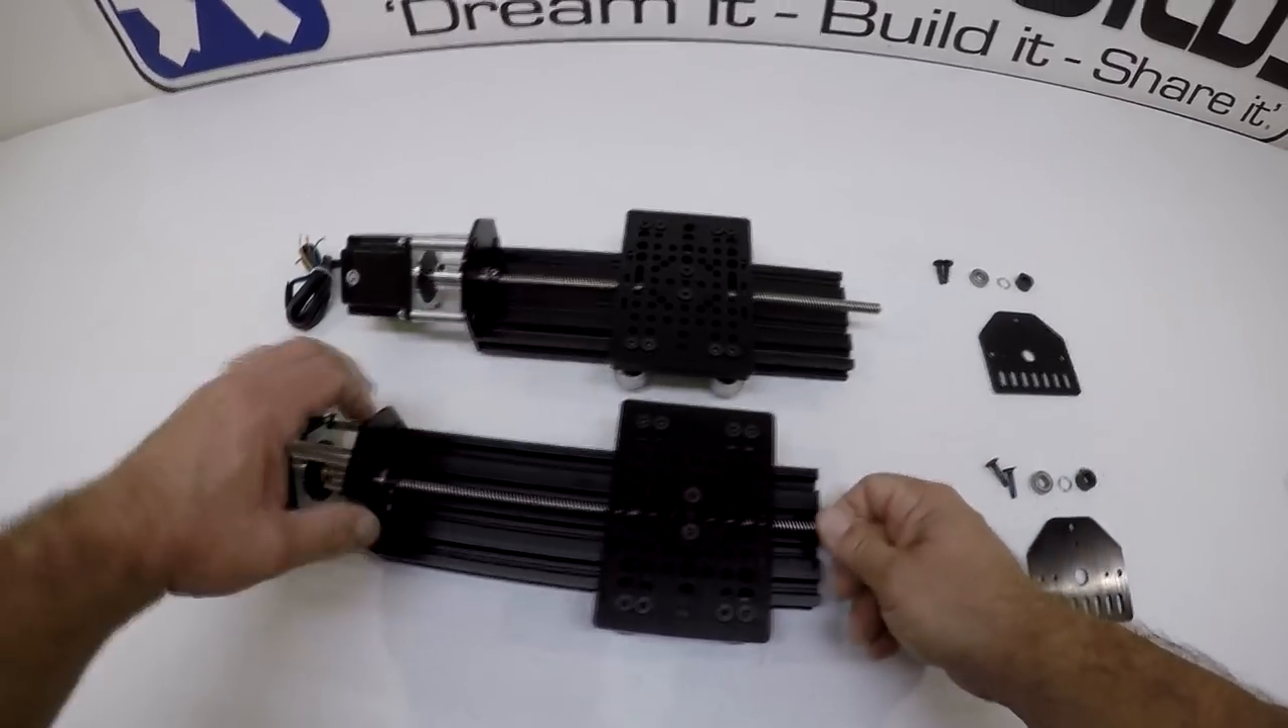All right so we have the end plates removed.